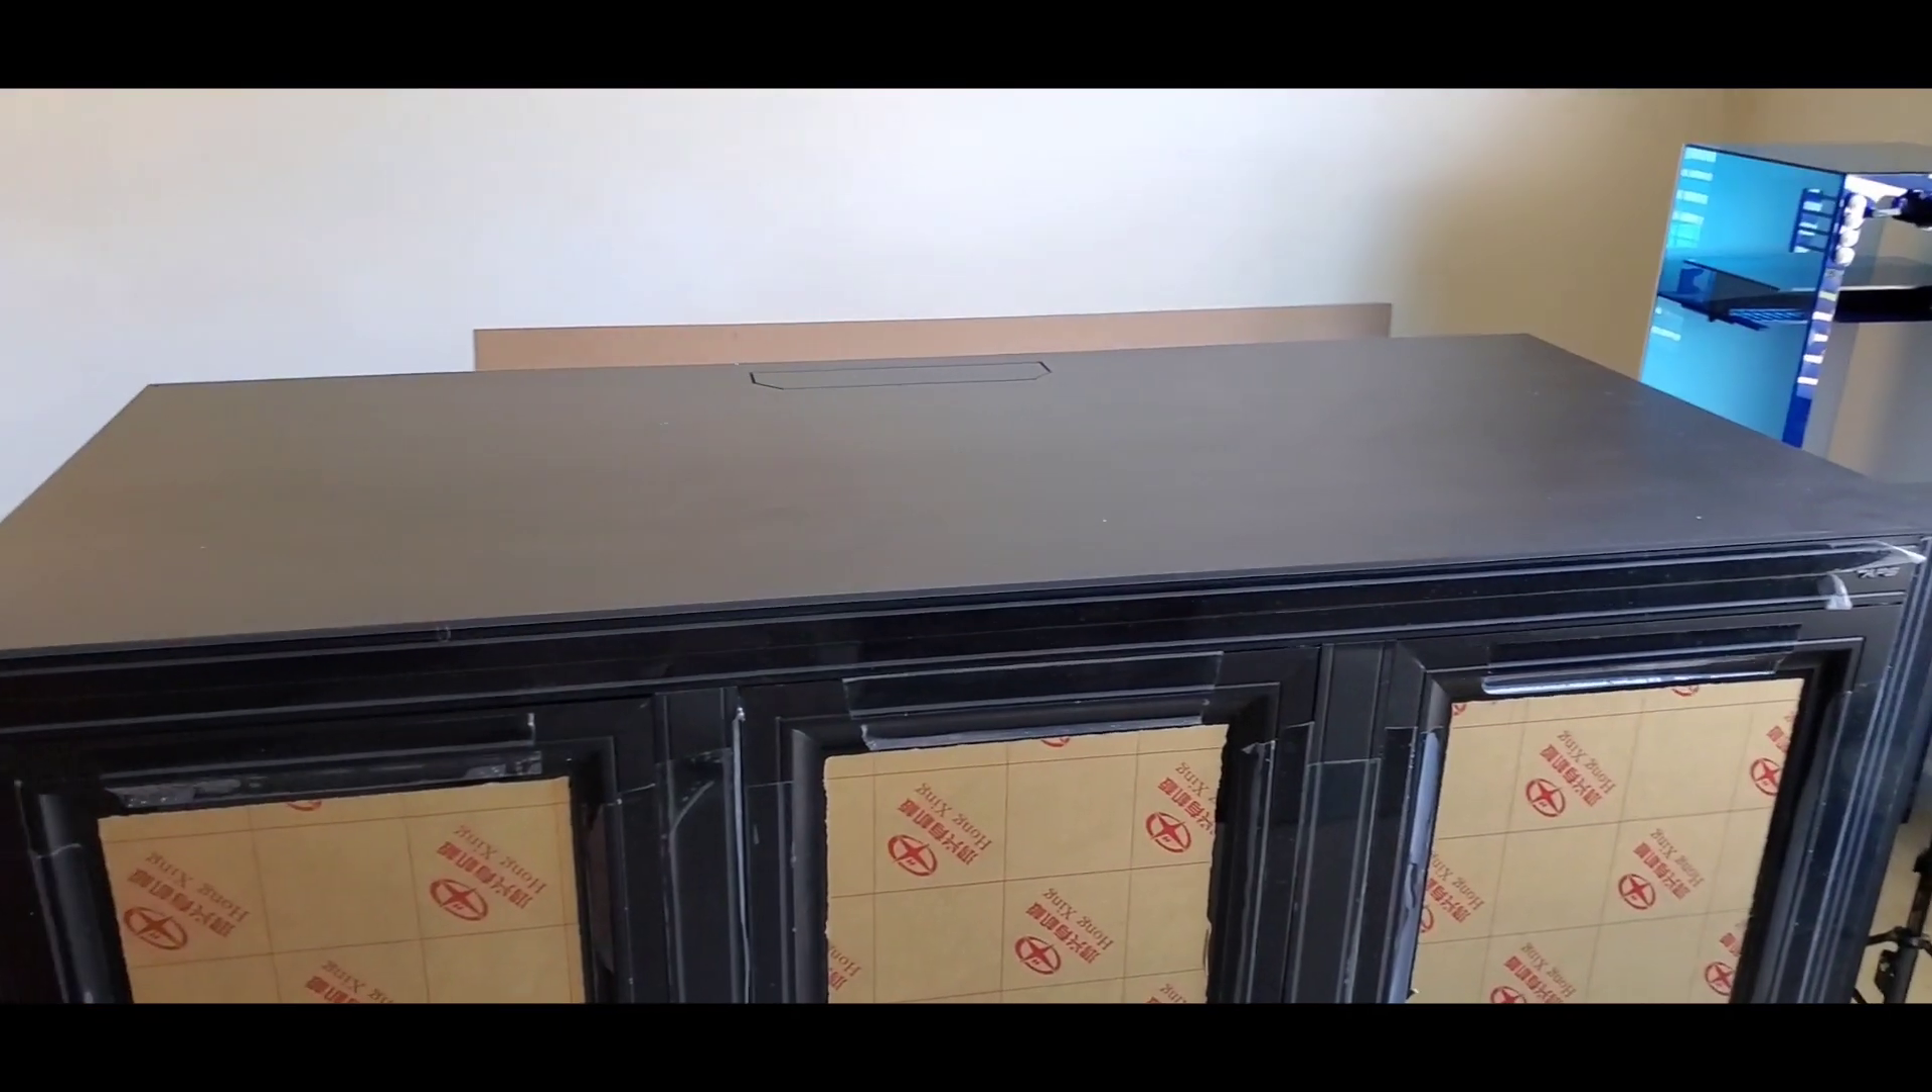So the stand is almost done just got to take off some of the pieces here and or the protective covering and paint this wall.